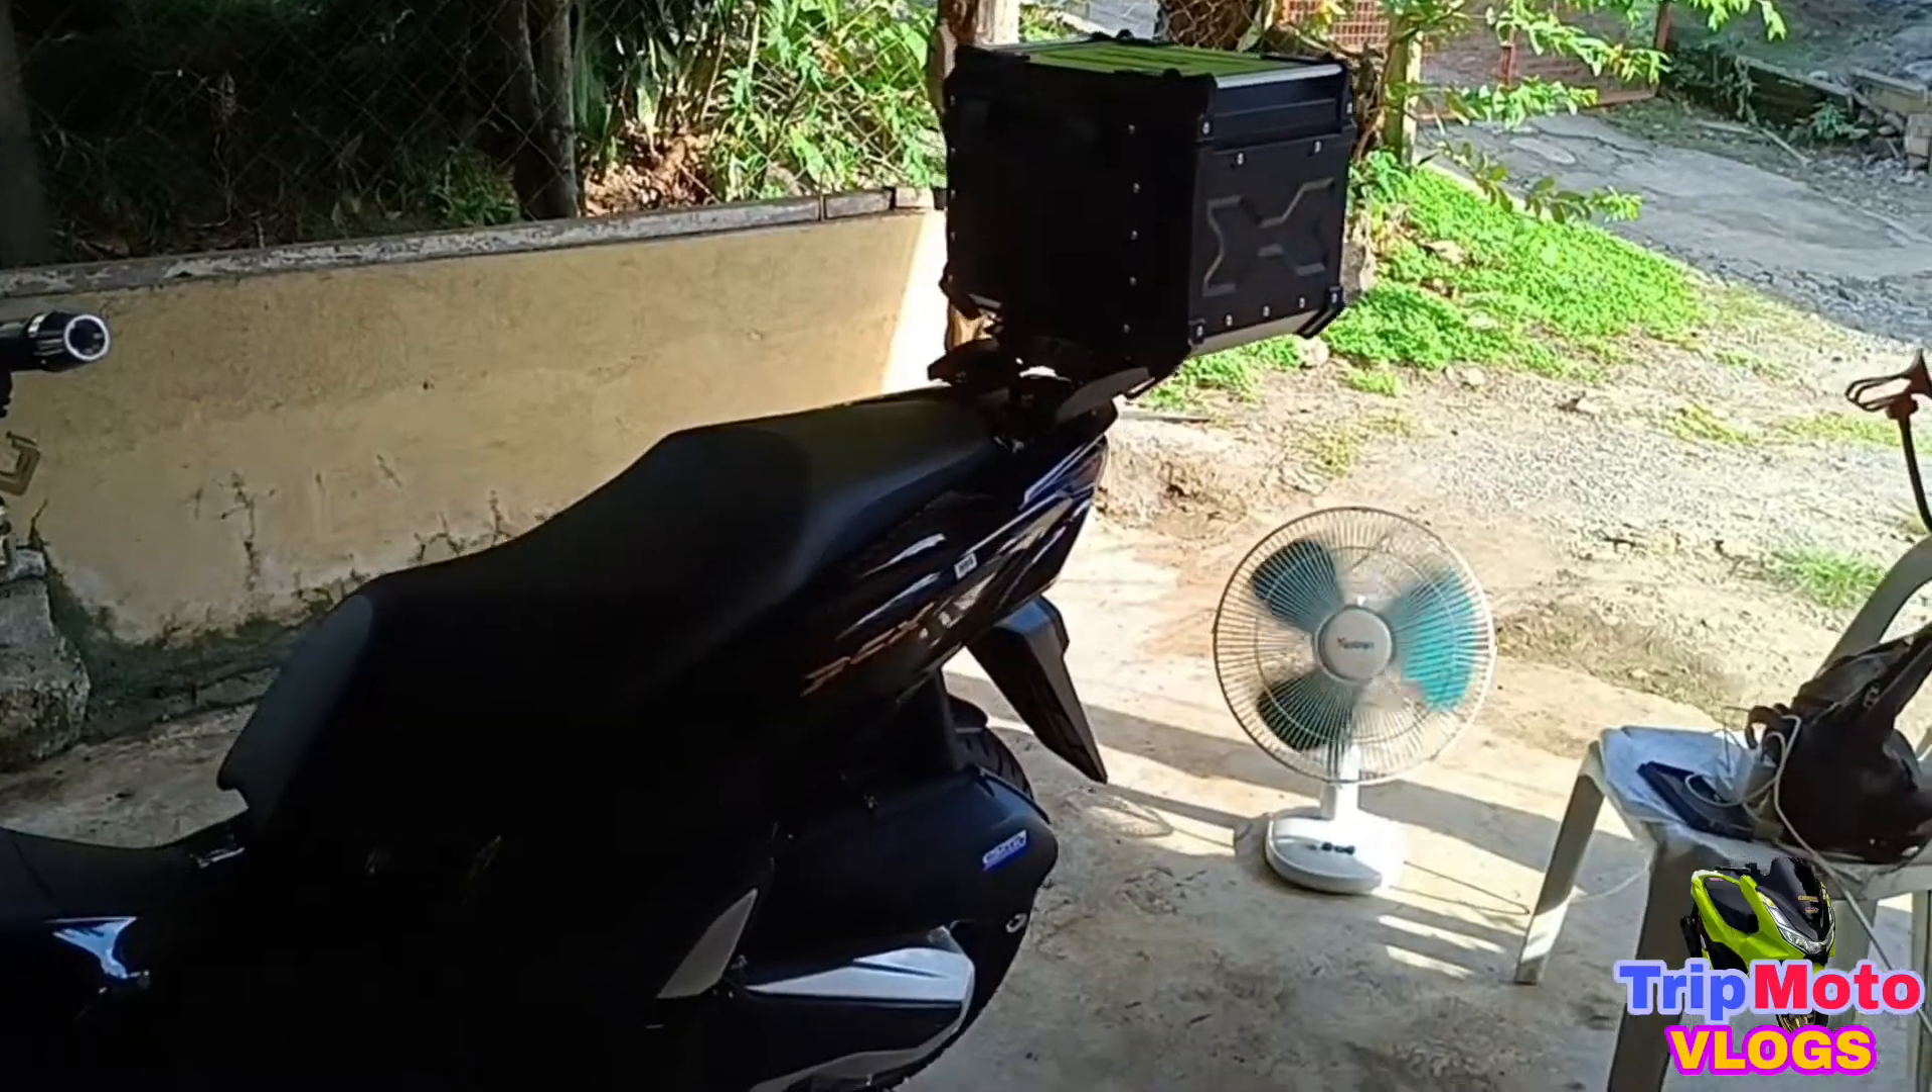Nakabit na yung ating pong top box yan original alloy po ito.